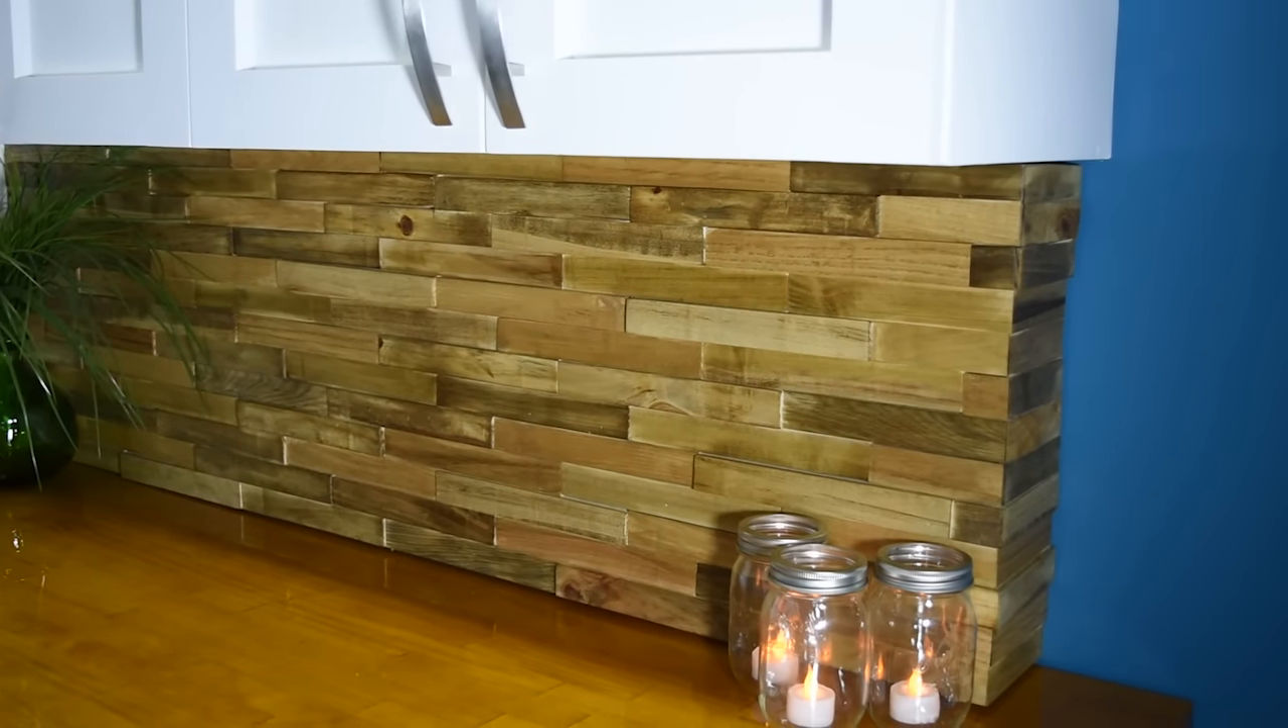So here we have the location where the backsplash is going to be and then here's the finished product of the backsplash installed.